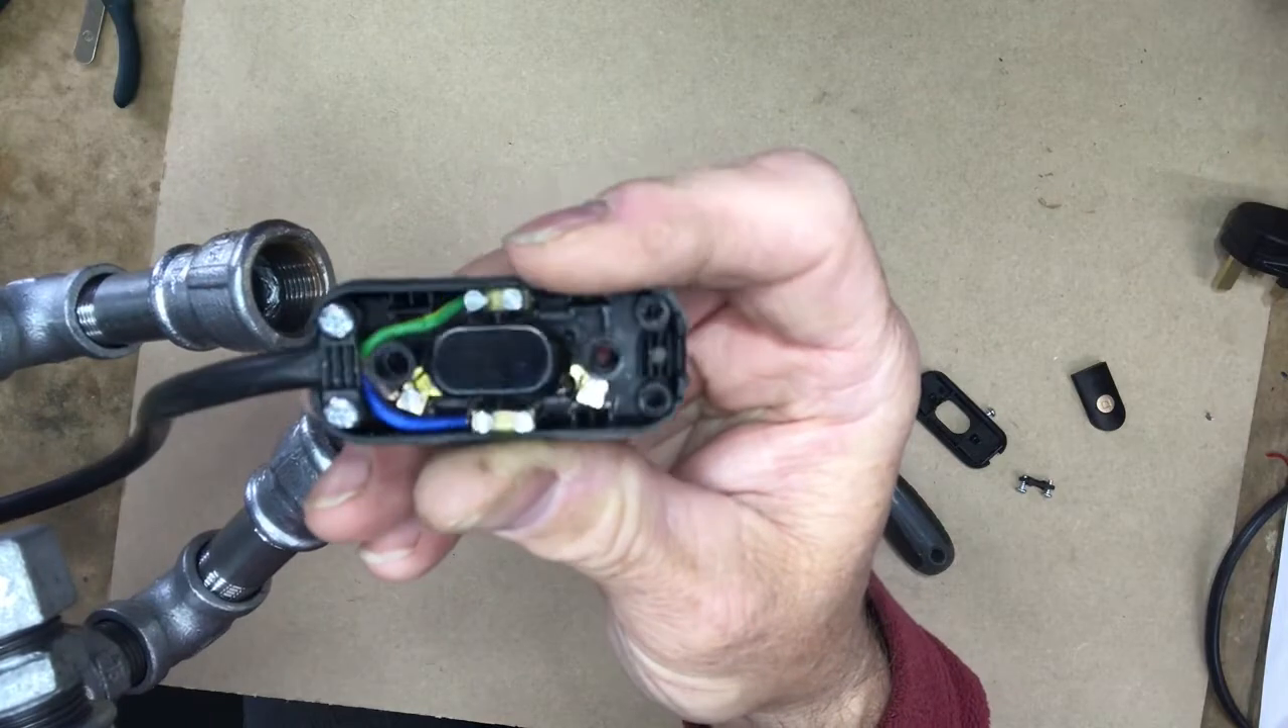So there you have one side of the switch. All wired up.